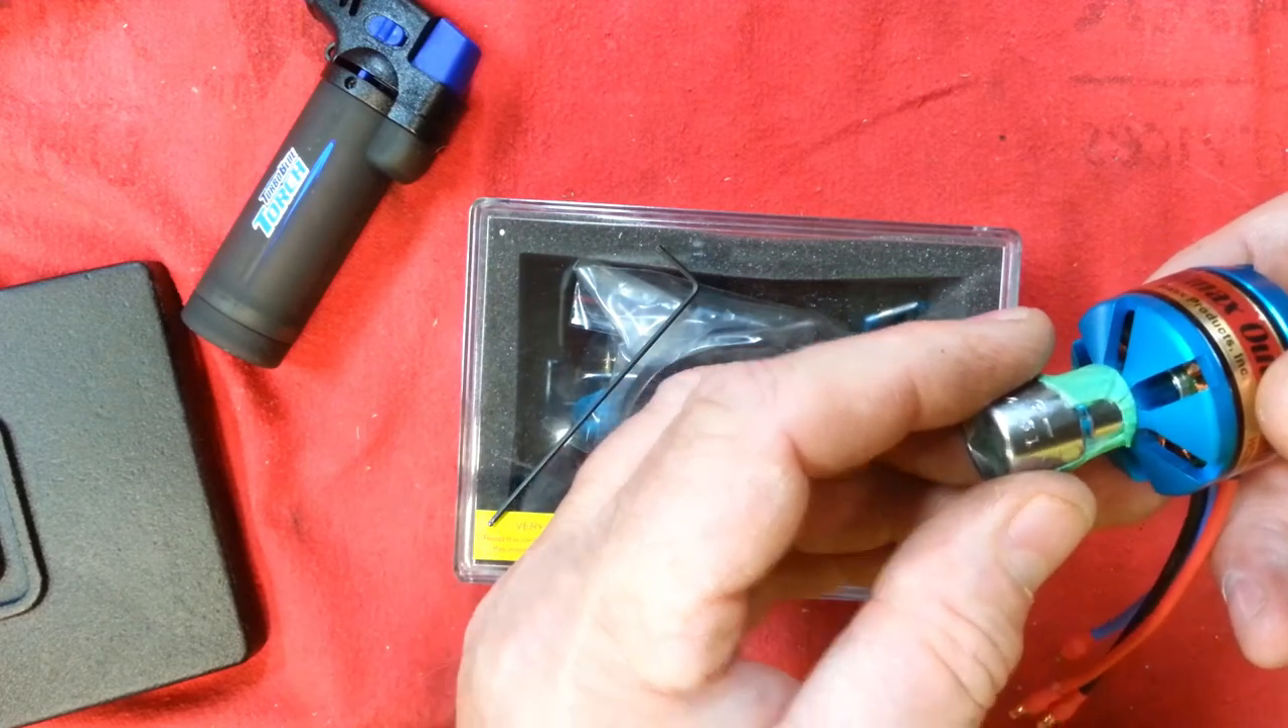I've put a piece of tape on the socket.